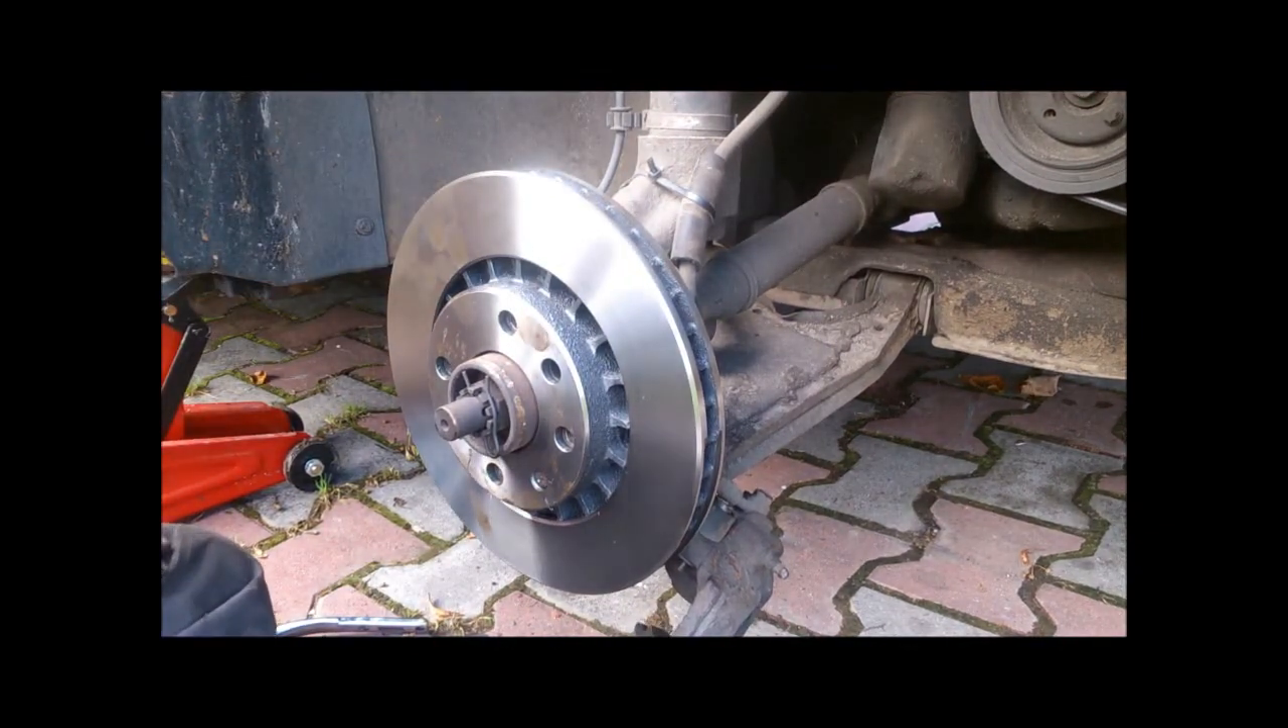No i nasza nowa tarcza już jest na swoim miejscu.